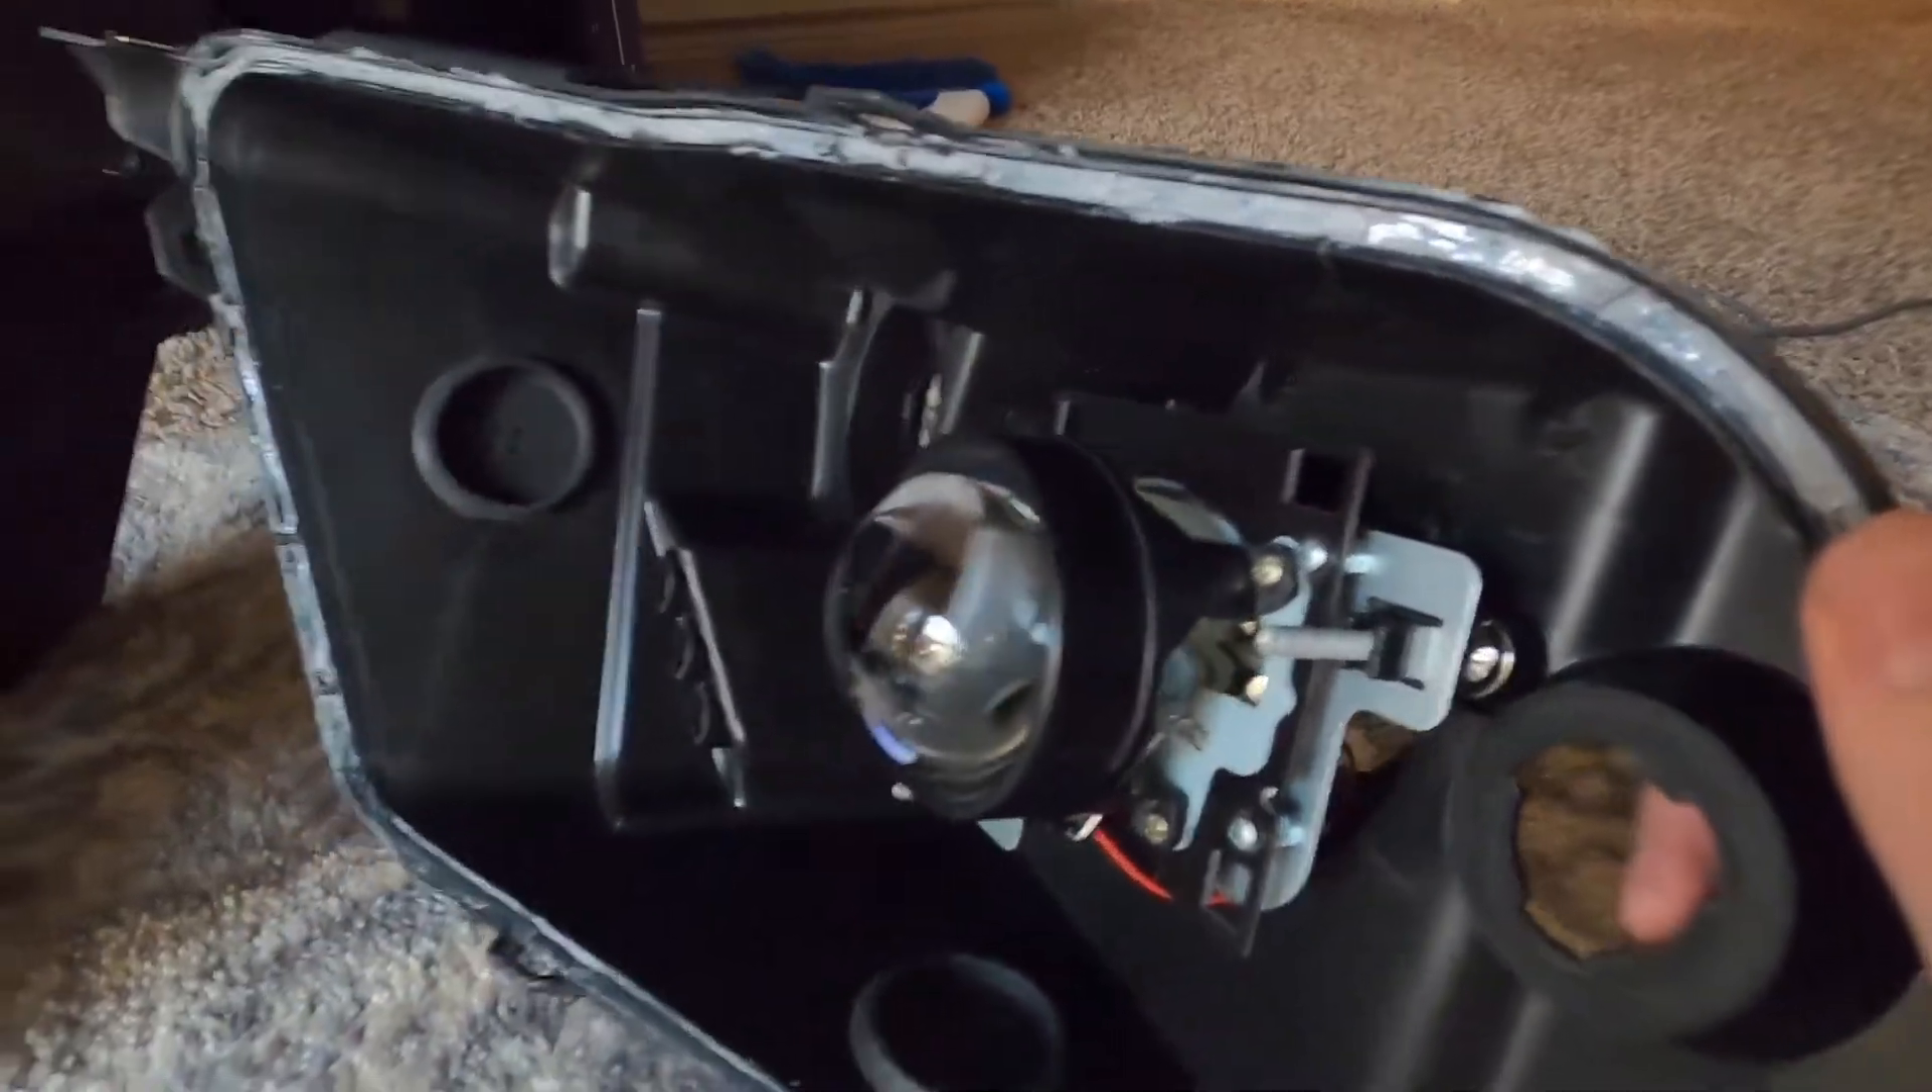So here is the projector all mounted up.